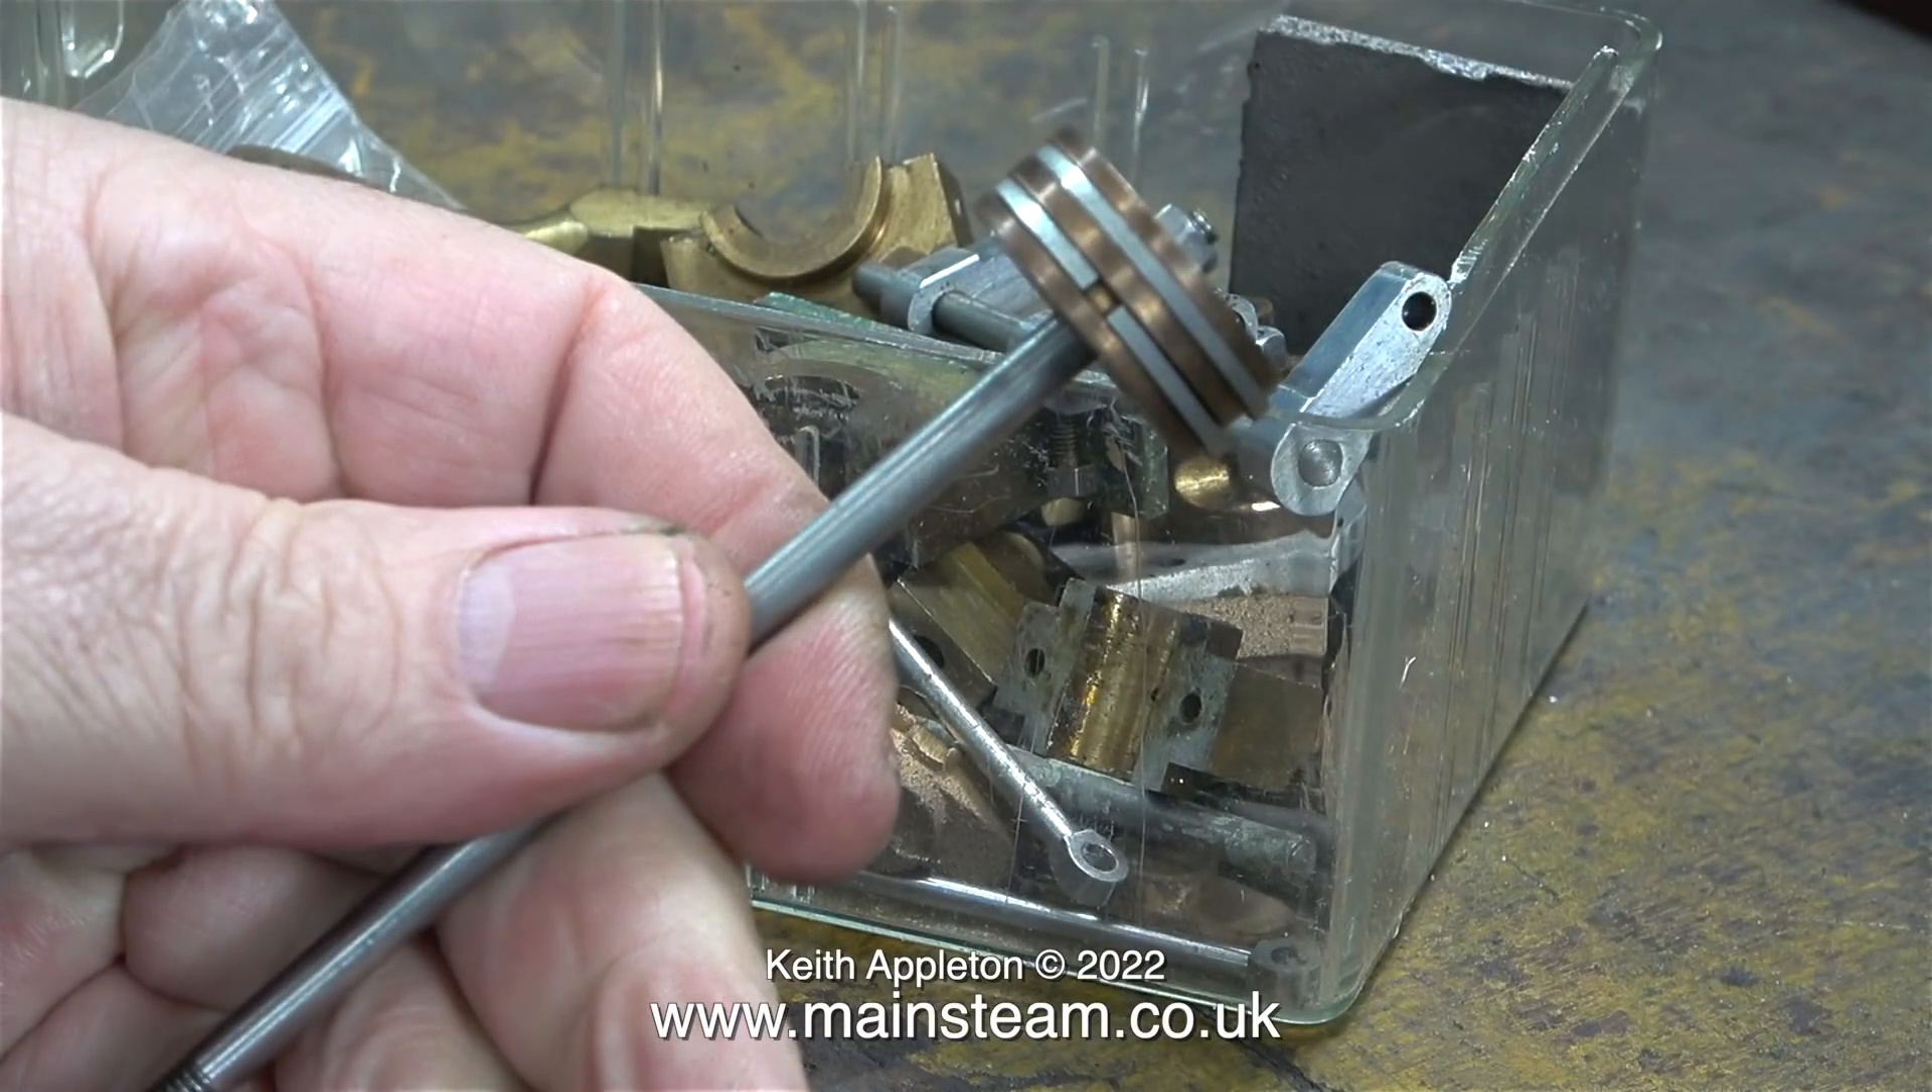Here's the piston fitted with two cast iron rings and I think this tells me that this is an old engine.